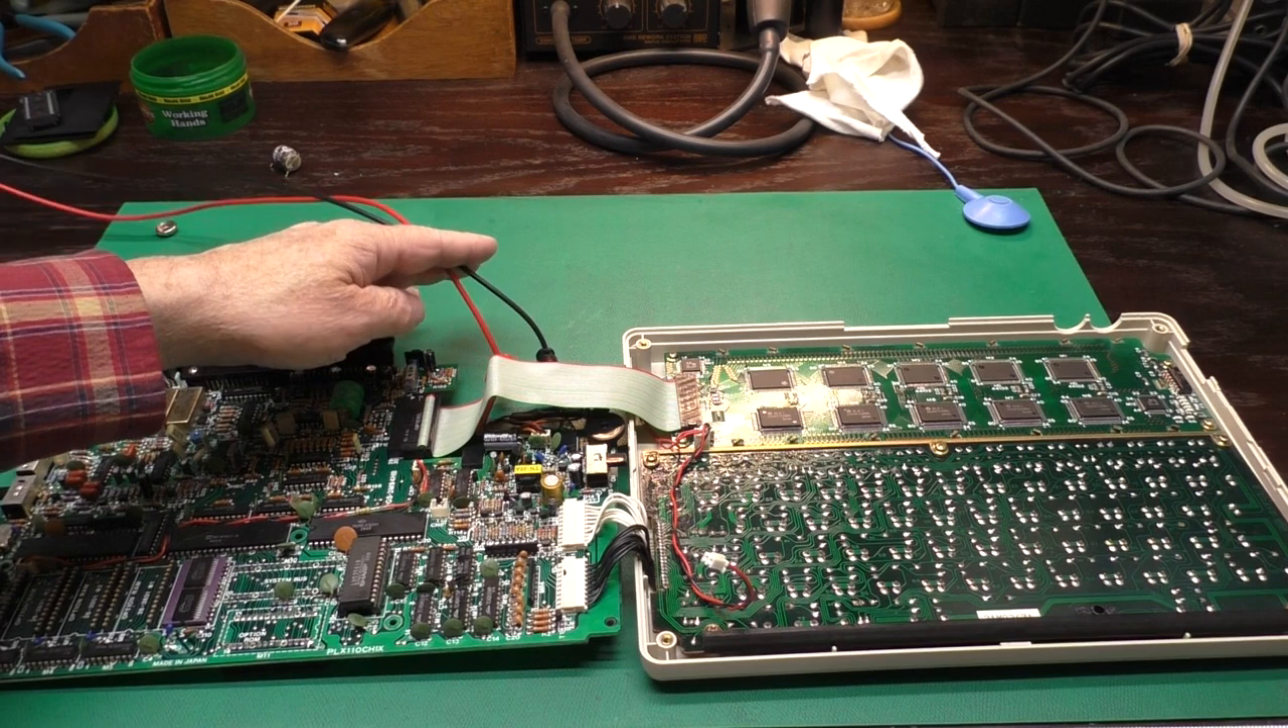LCD and keyboard is hooked up.